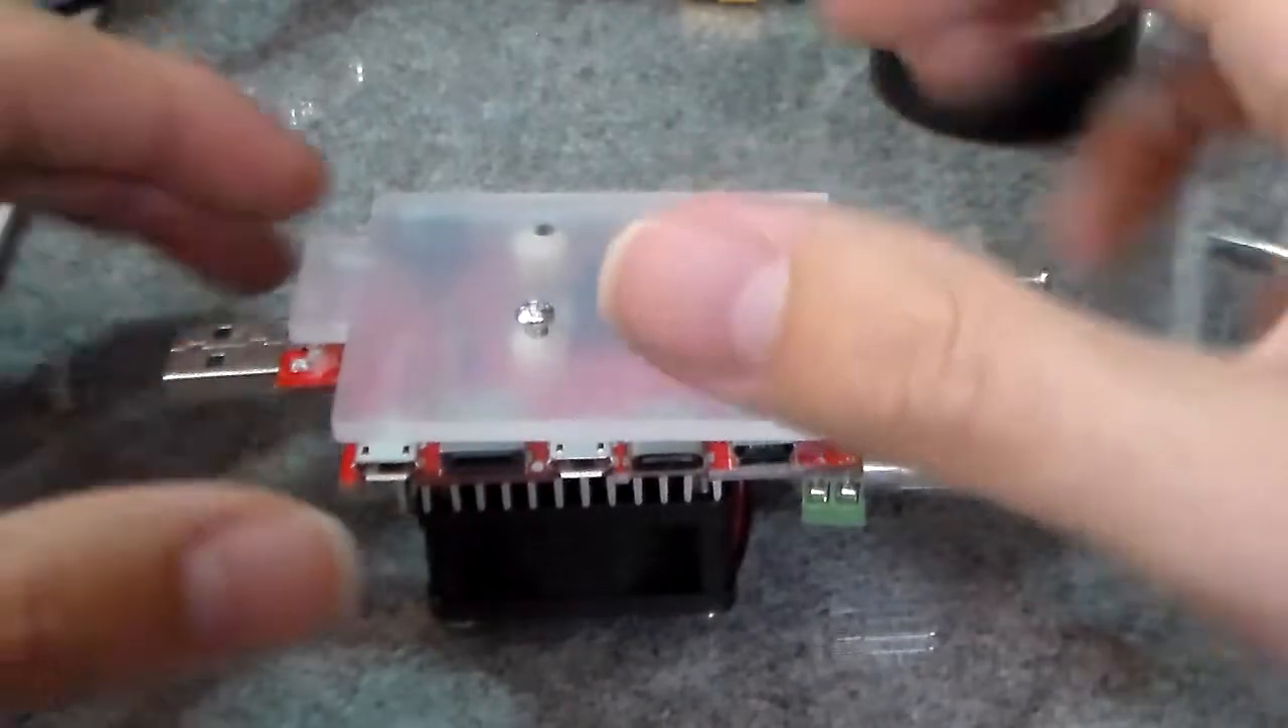And, unfortunately, these screws do not recess or anything. So, if you put it flat on something, the screws kind of protrude.